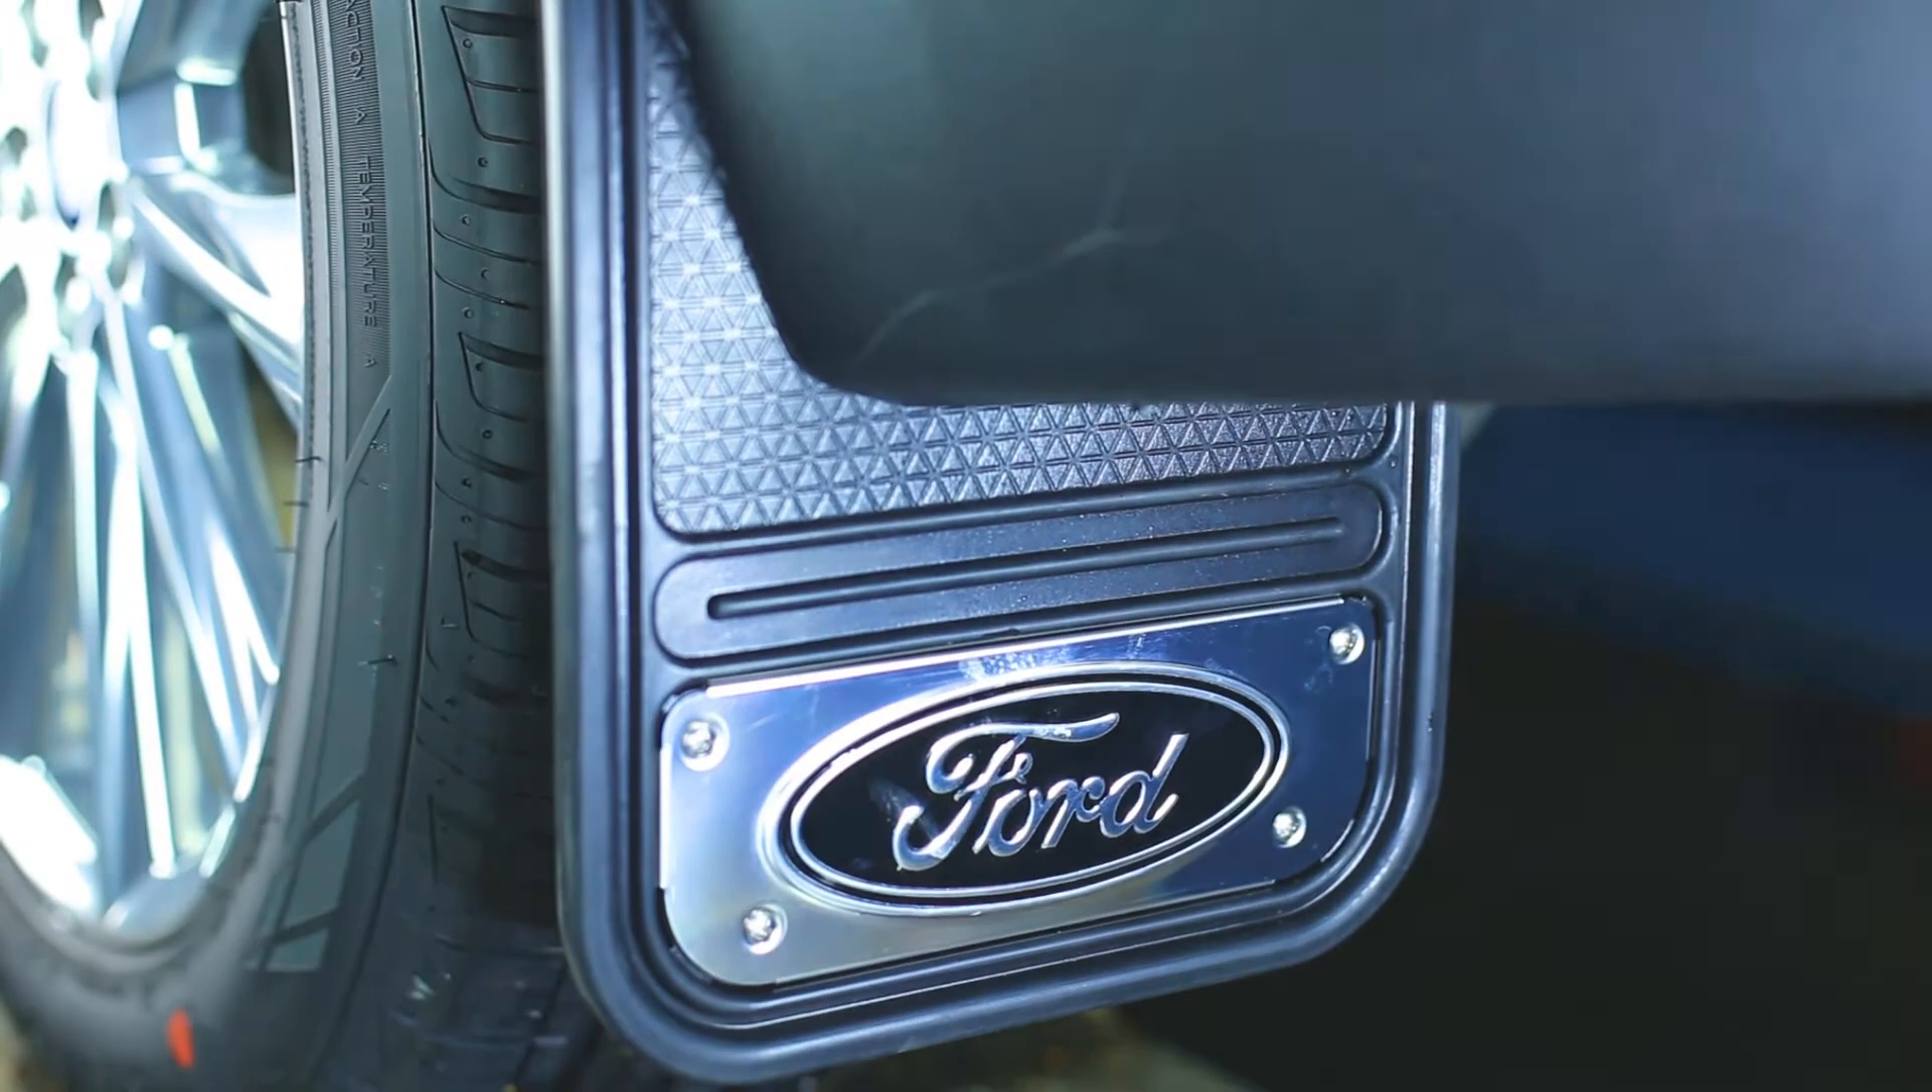Congratulations, you've just finished installing your Gatorback Mud Flap Kit.